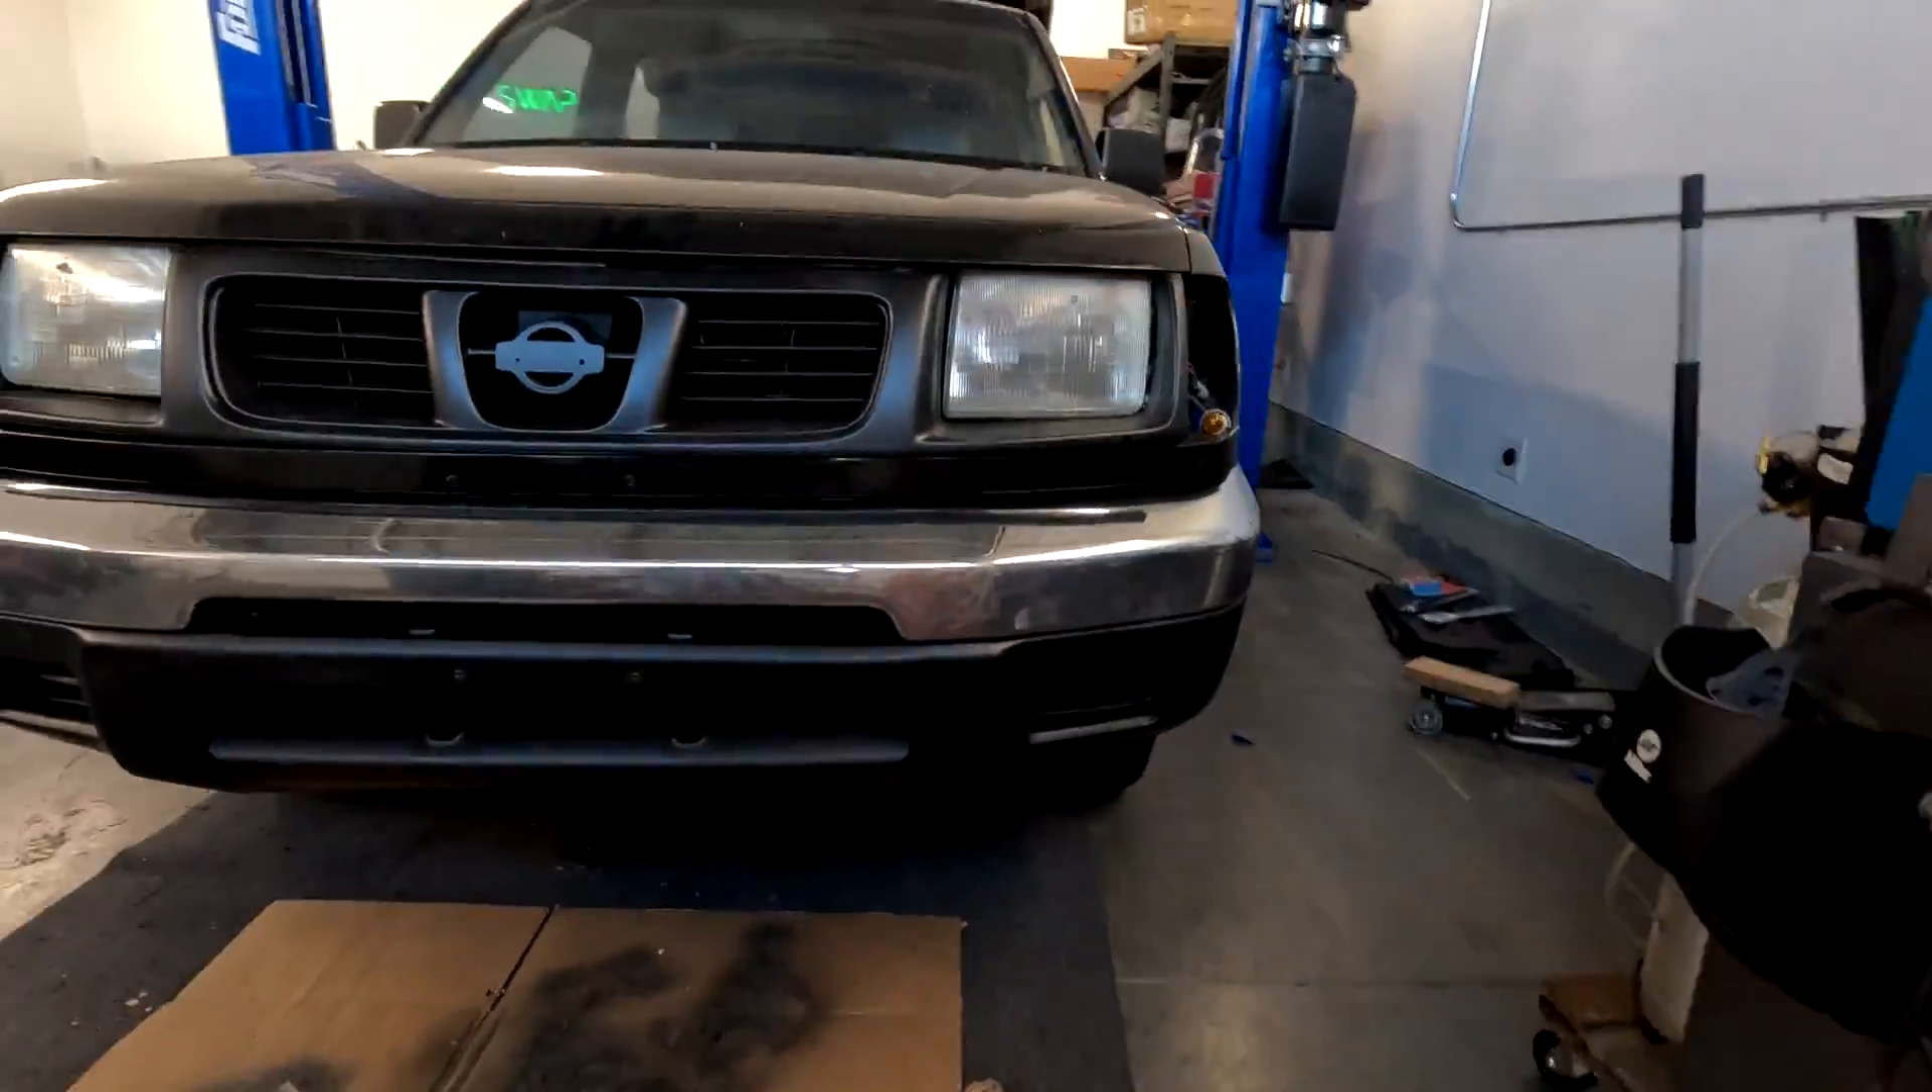You can see we got the front end on it the bumpers the grill we need to get some of the factory clips and stuff to do the final install on that but let me pop the hood.